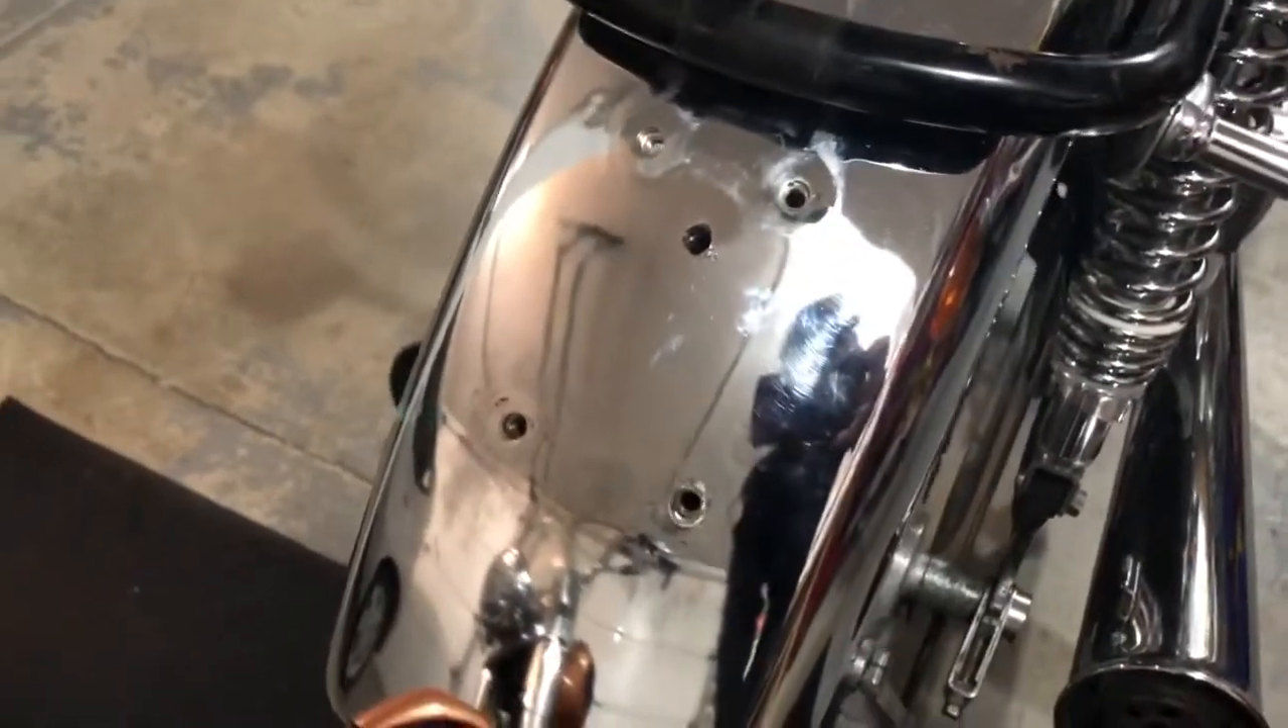So I went ahead and I pulled the tail lamp bracket as well as the wires and then there was also another bracket here that holds the fender on to the hoop.